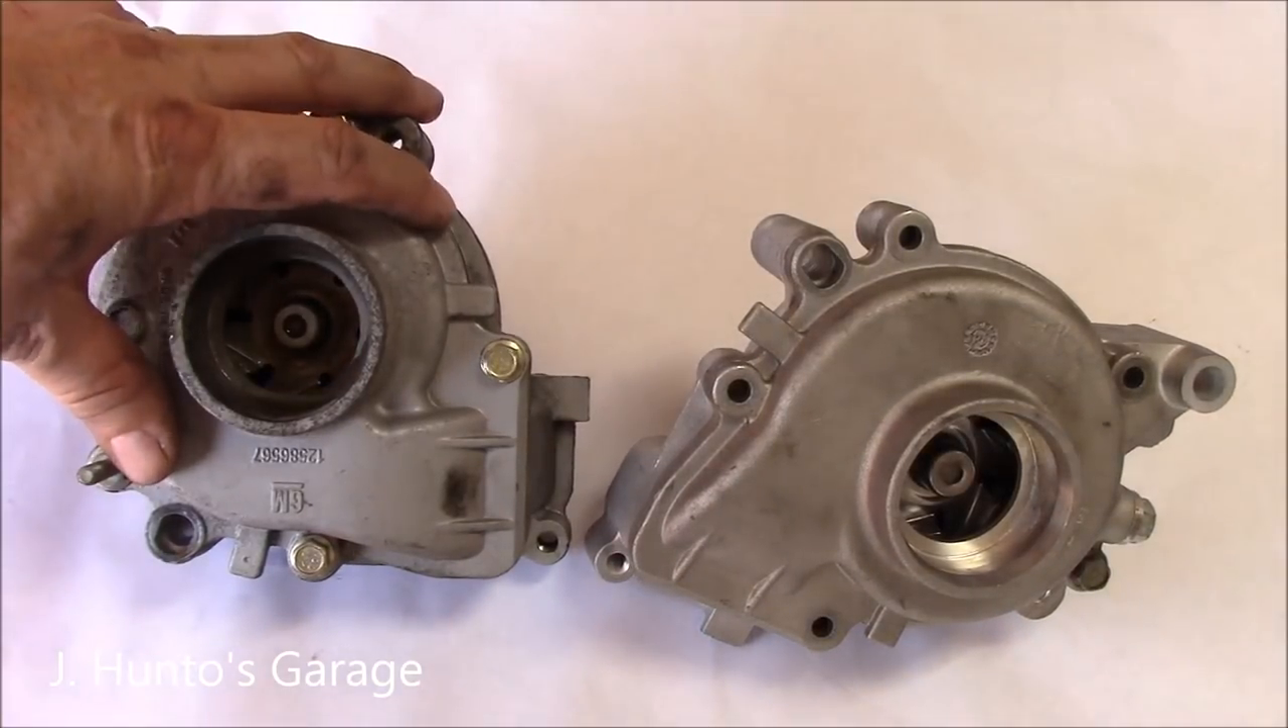Okay, so the water pump is out.